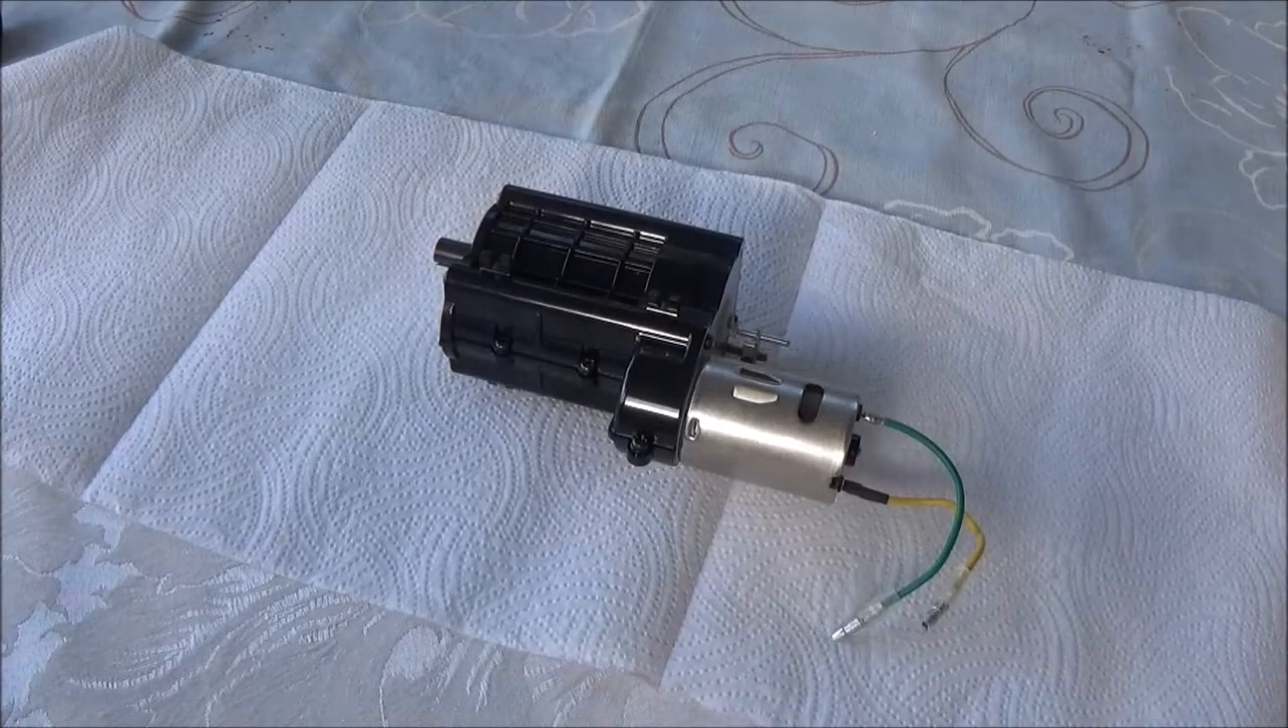OK, so I've got the gearbox out of the chassis.